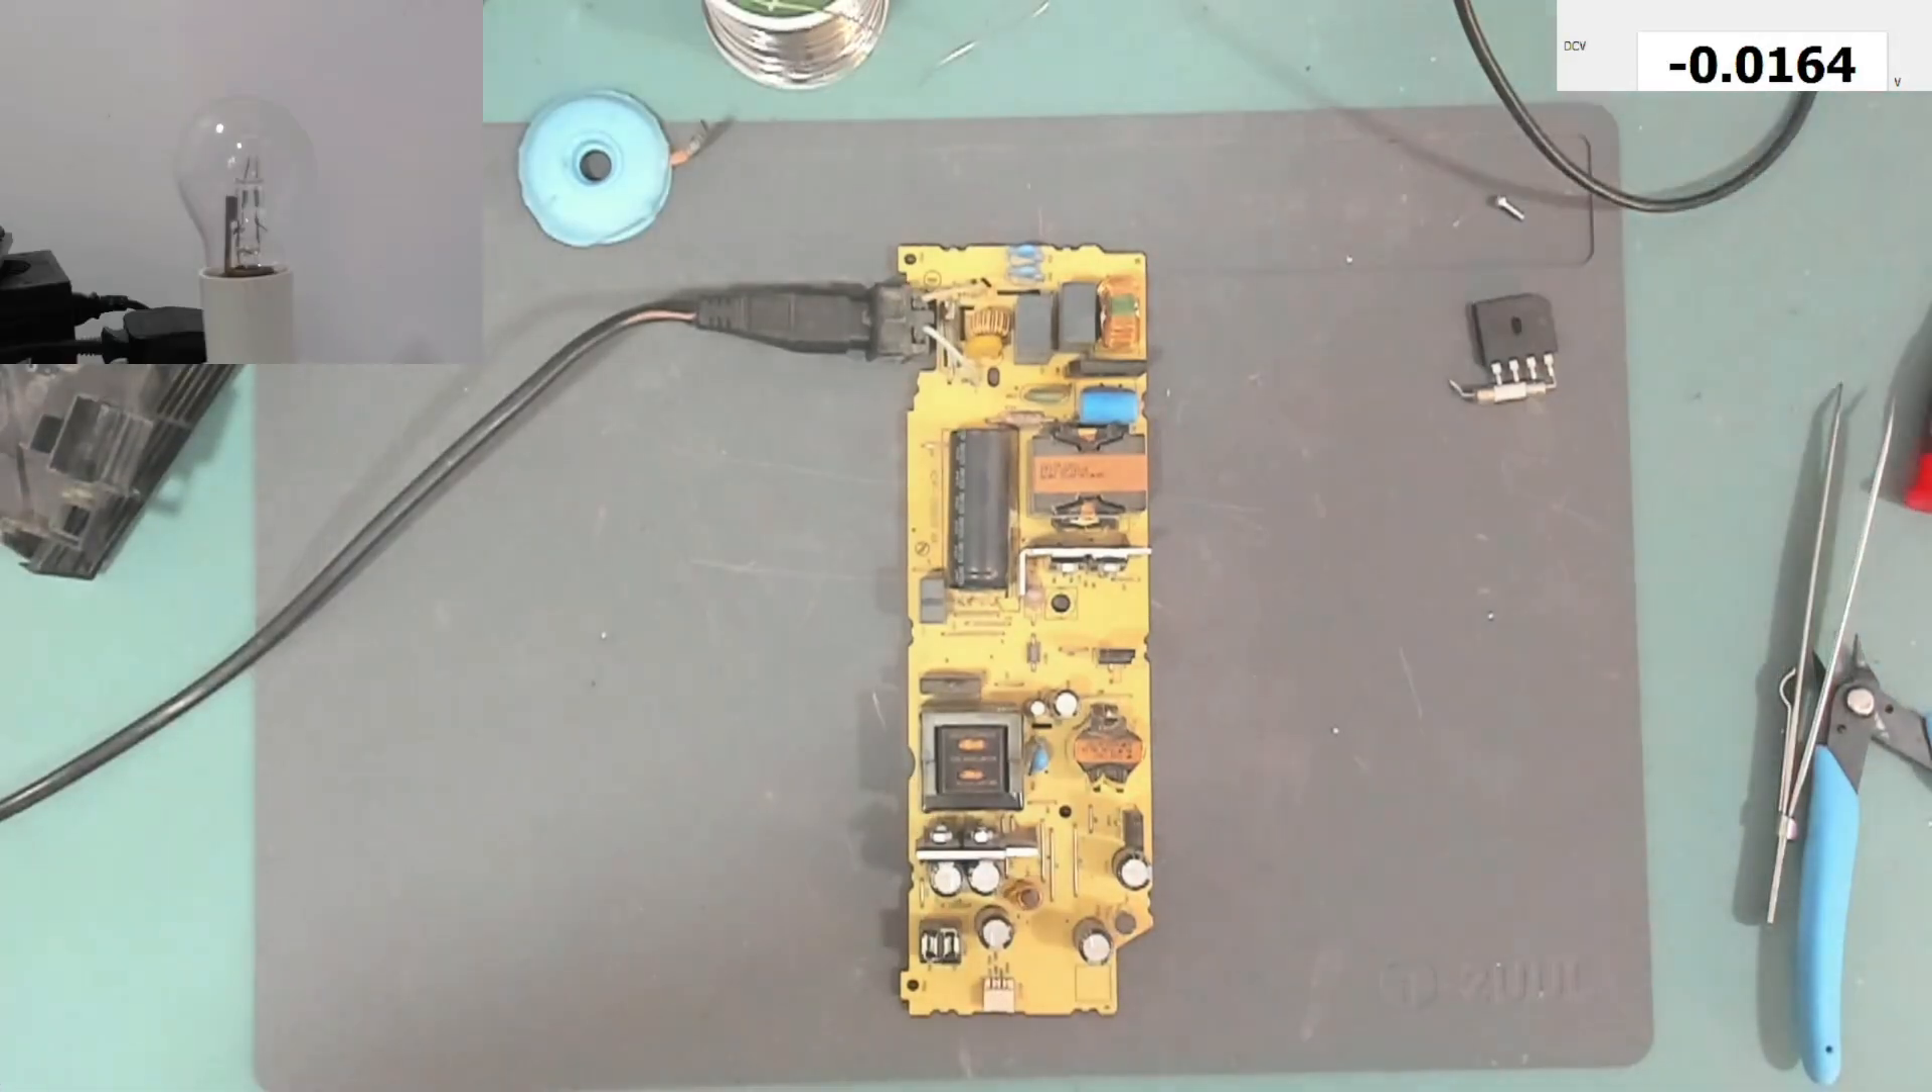Okay so the power lead is now connected and it's connected here and here is the current limiting lamp.